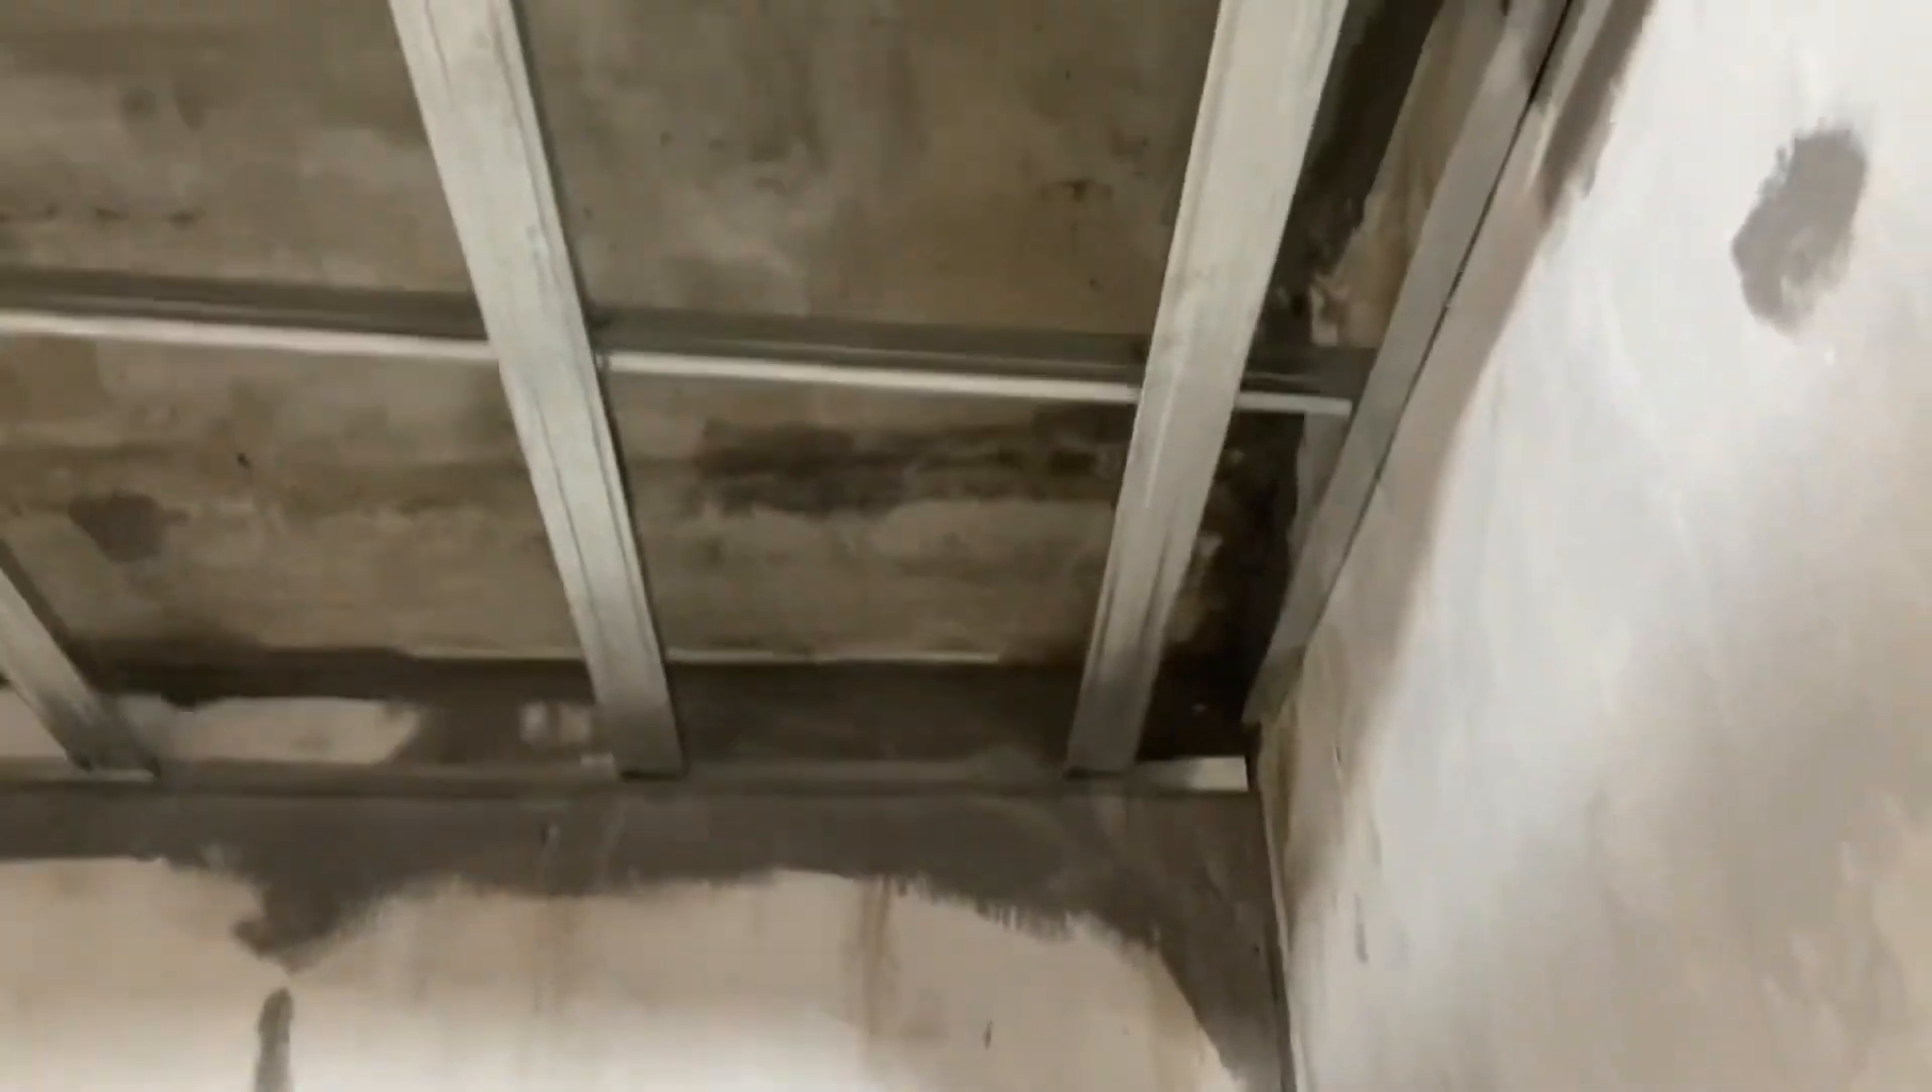So yan, tapos na yung framing ng kesame natin.